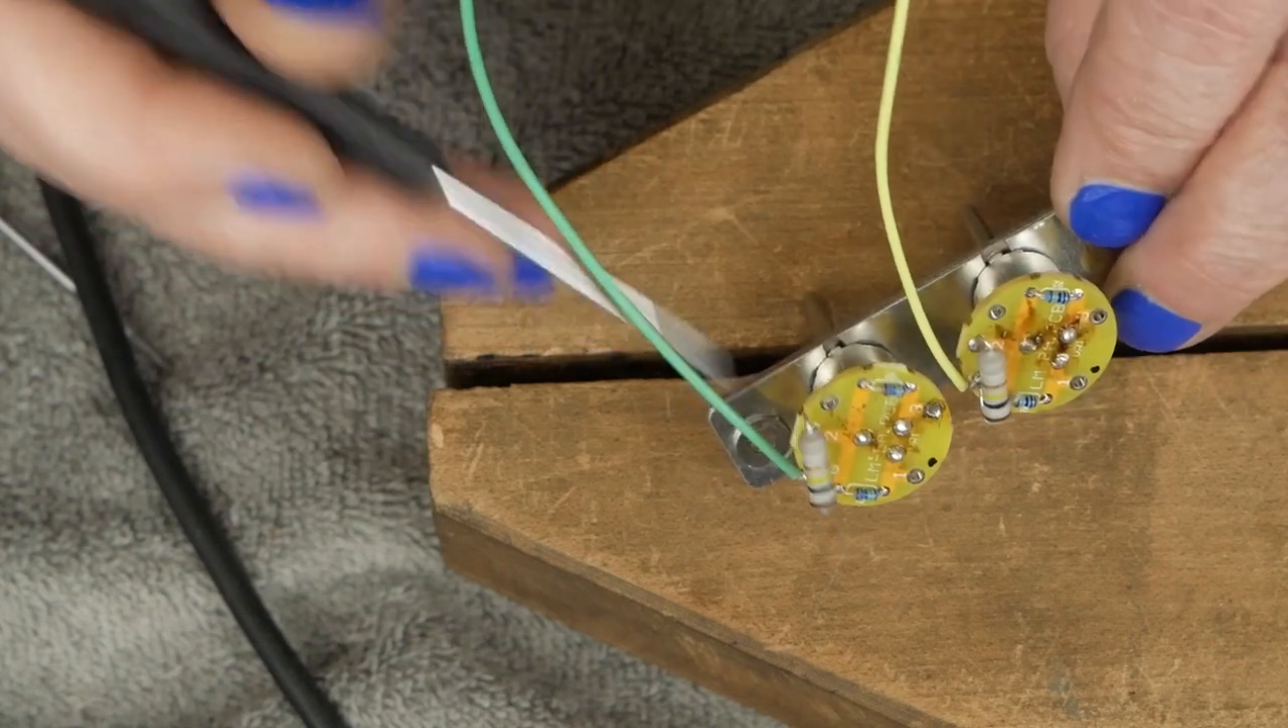Okay we got our two little potentiometers all mounted up got them indexed to the plate got them bolted down with their little nuts and washers and then got the circuit board soldered on them.